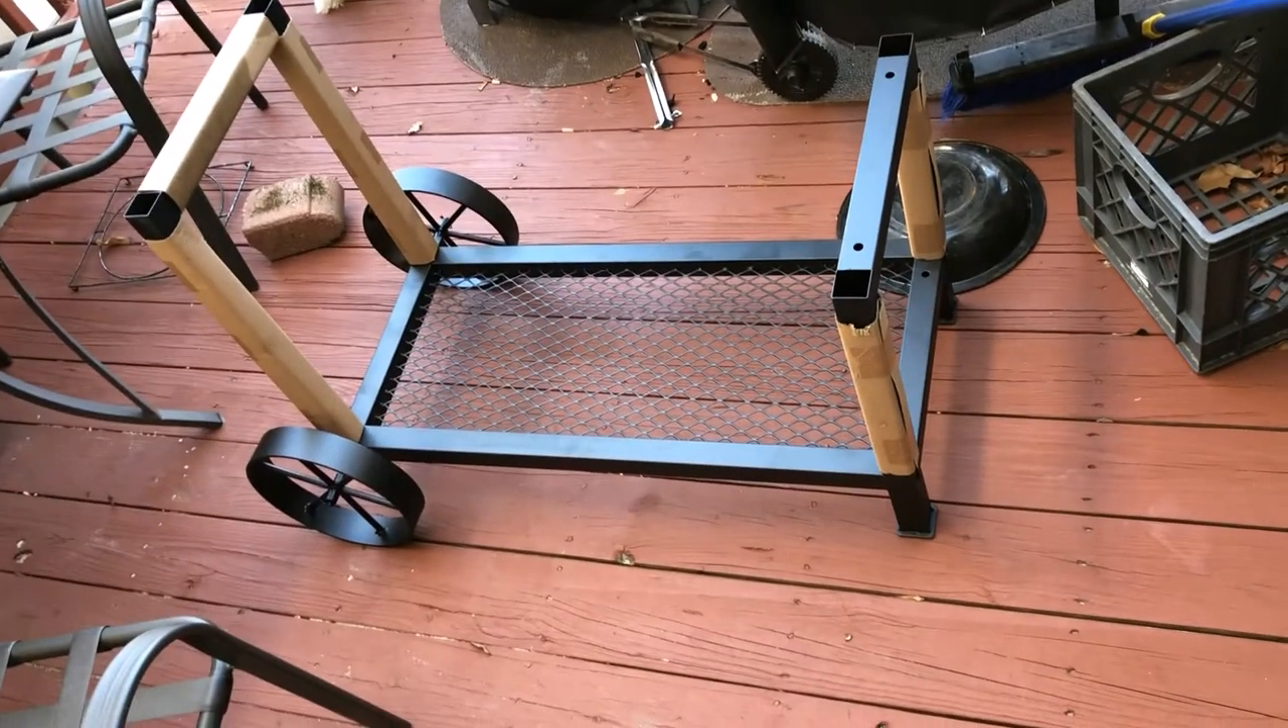And then we have the stand put together and i got to put that which is going to weigh a whole lot onto that.